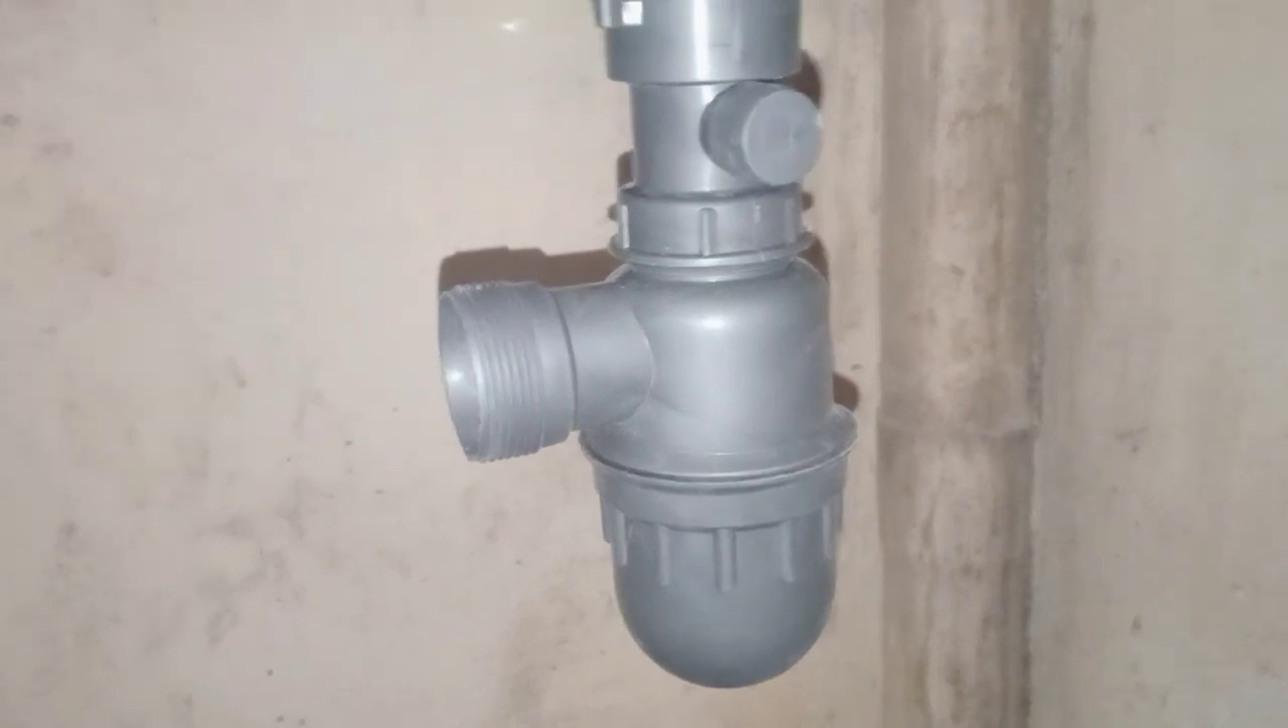So ayun guys Nakapitan natin yung P-trap nya.